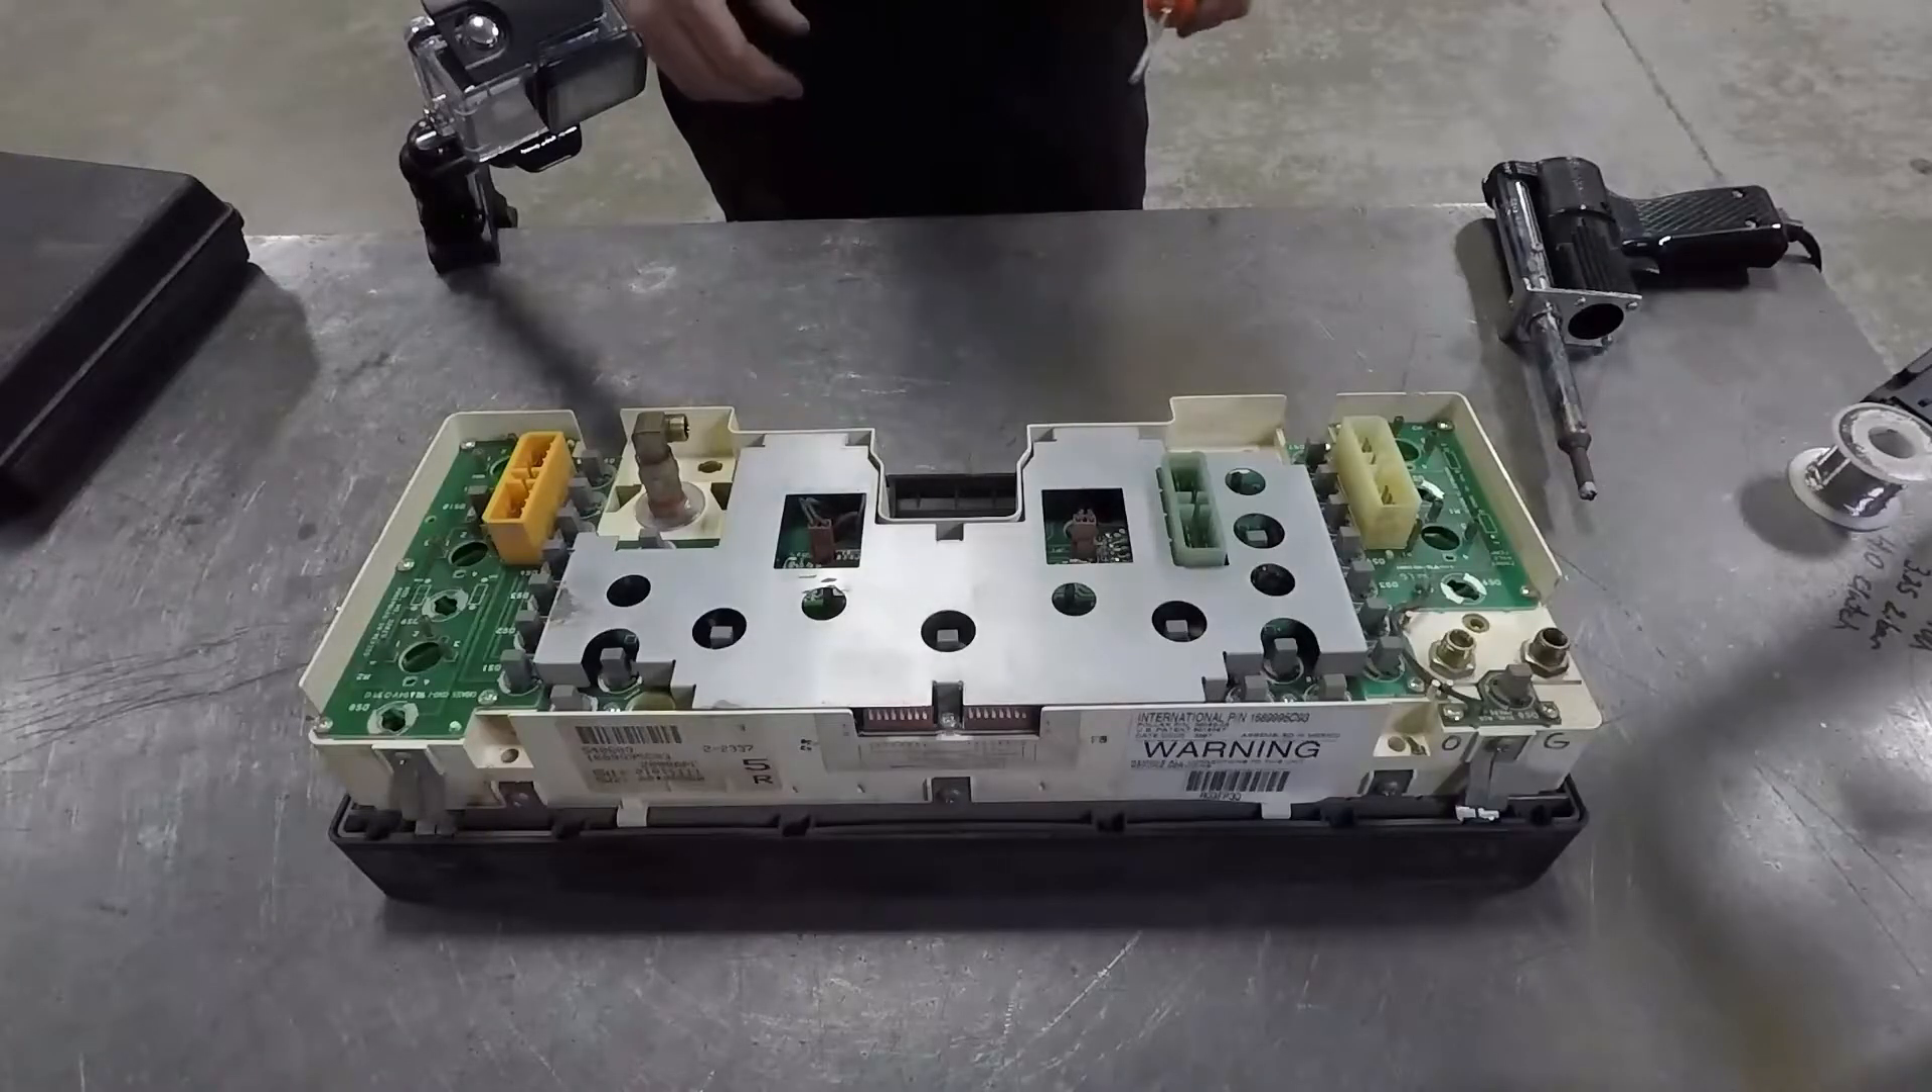Okay so we got our gauge cluster out the truck we got it over here in the bench.